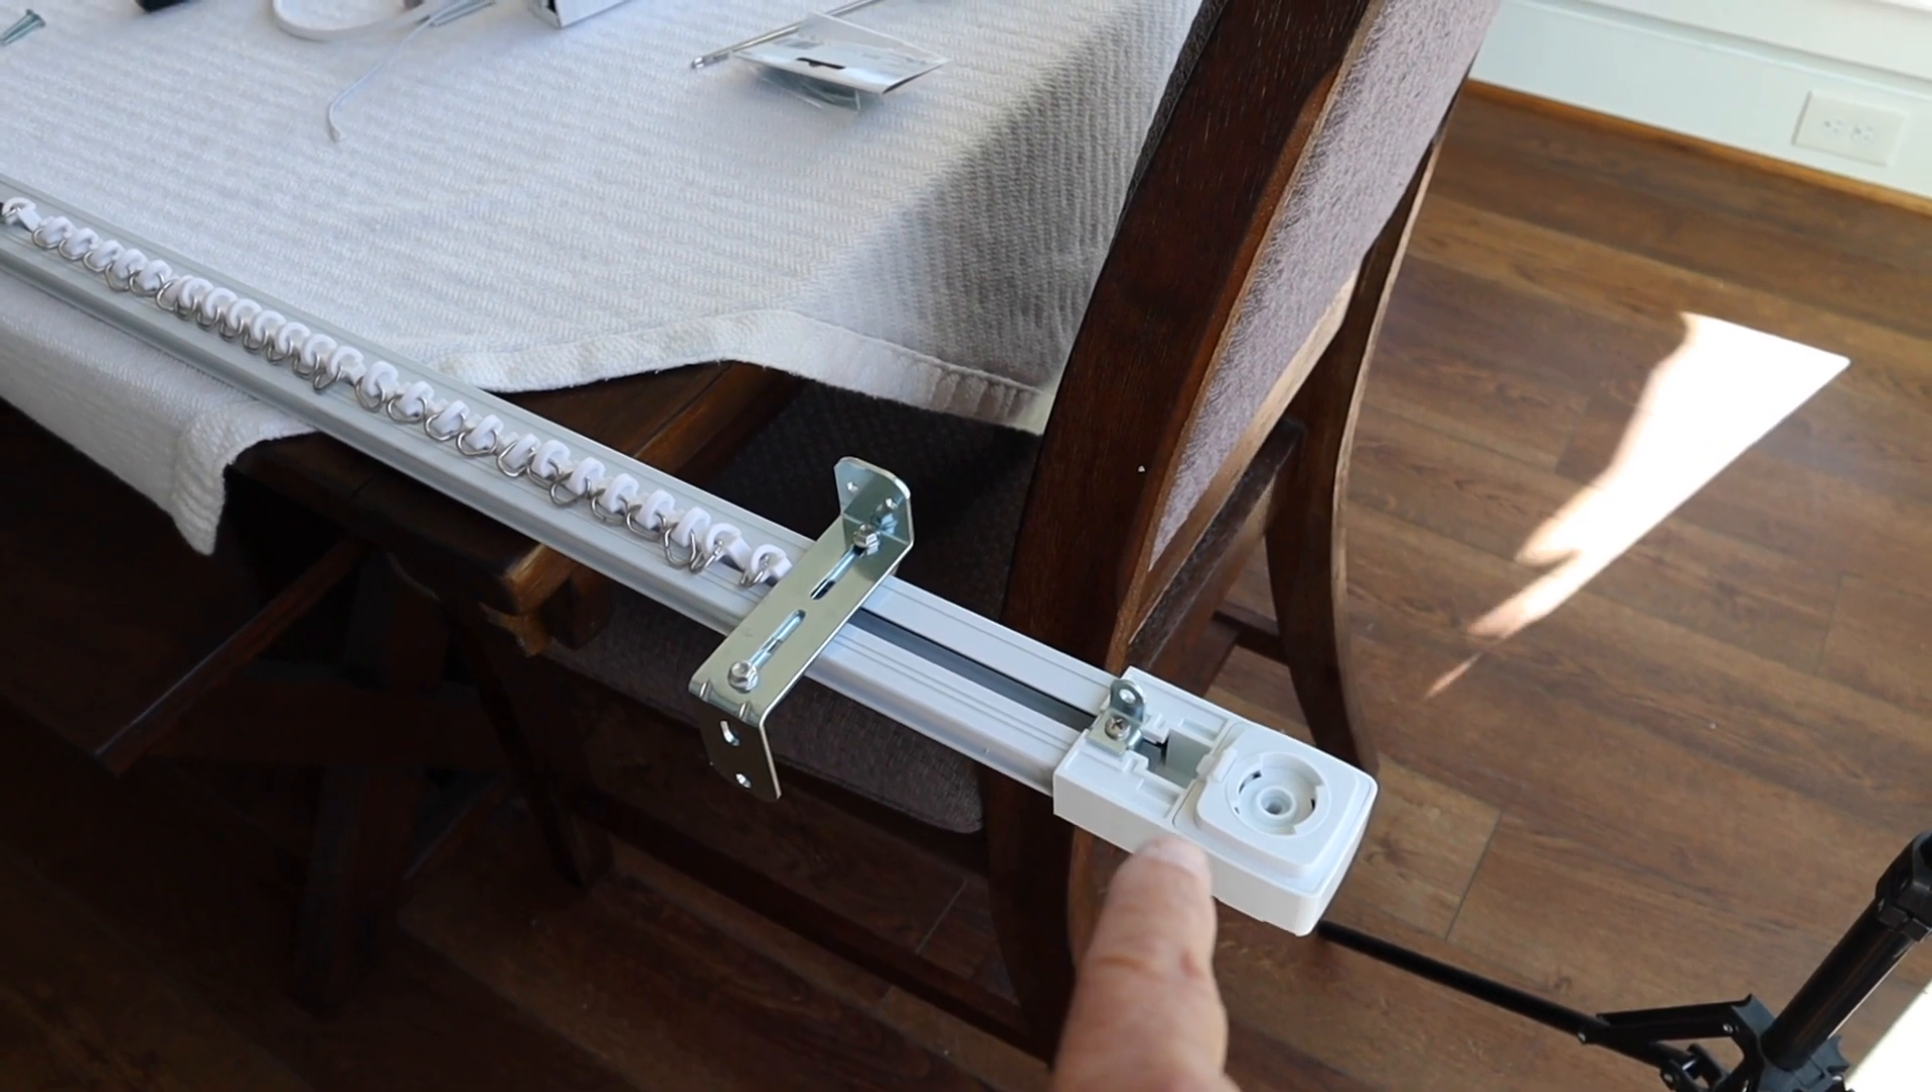I have the end brackets here about four inches from the end of the track here.